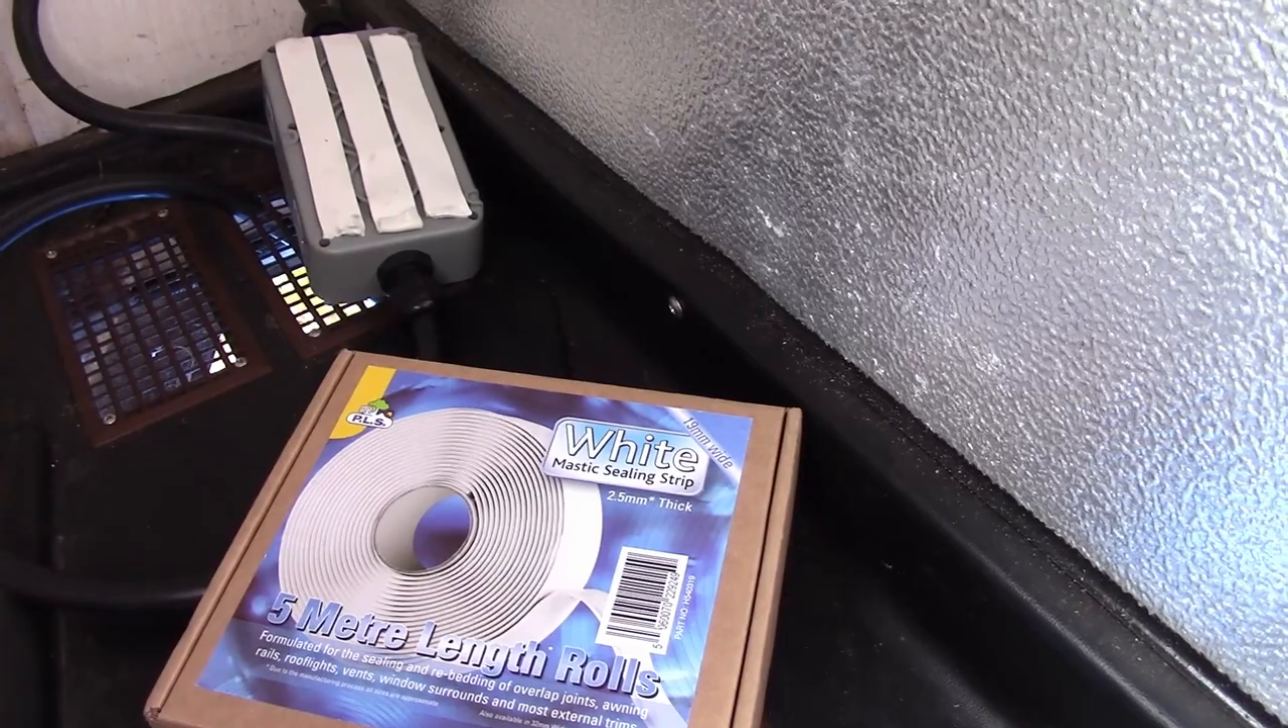On the back of the box I've just put three strips of mastic sealing strip.